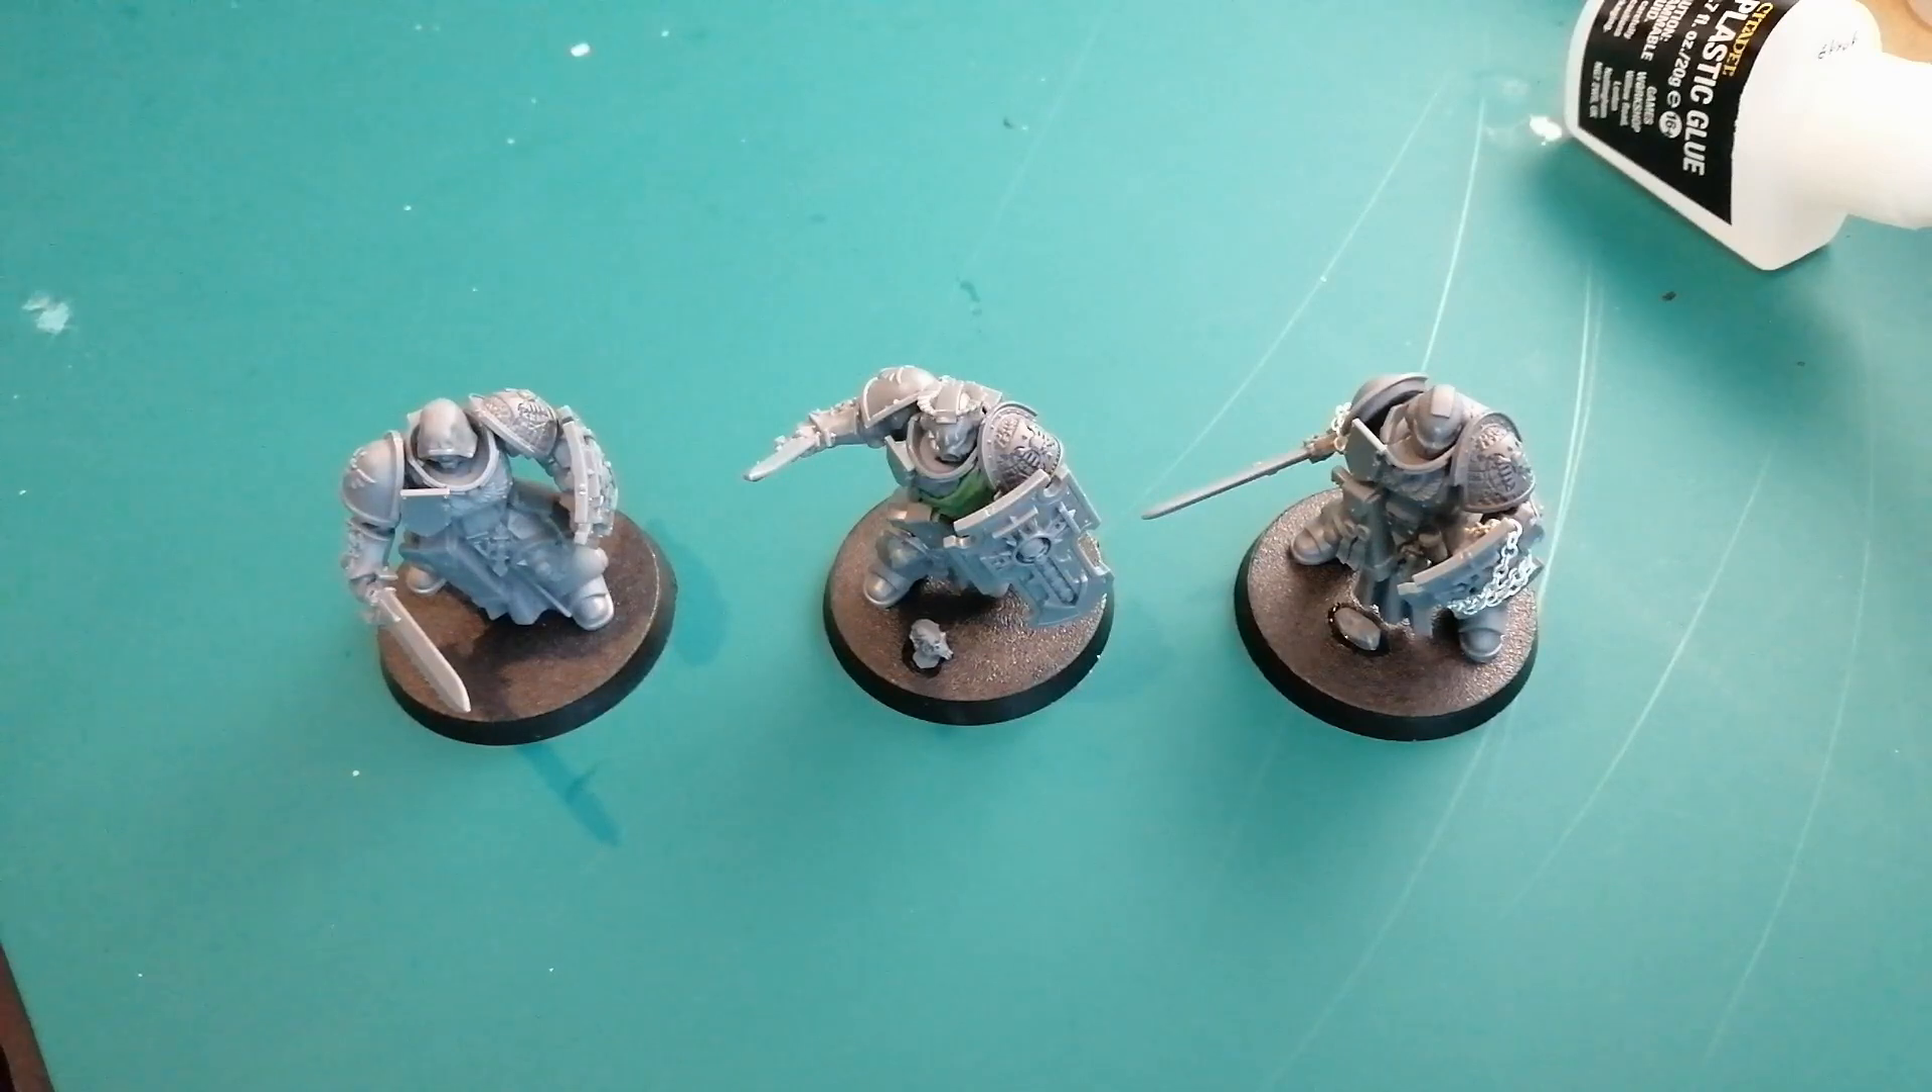Okay, so we've got the helmets and heads and everything on now, as you can see.